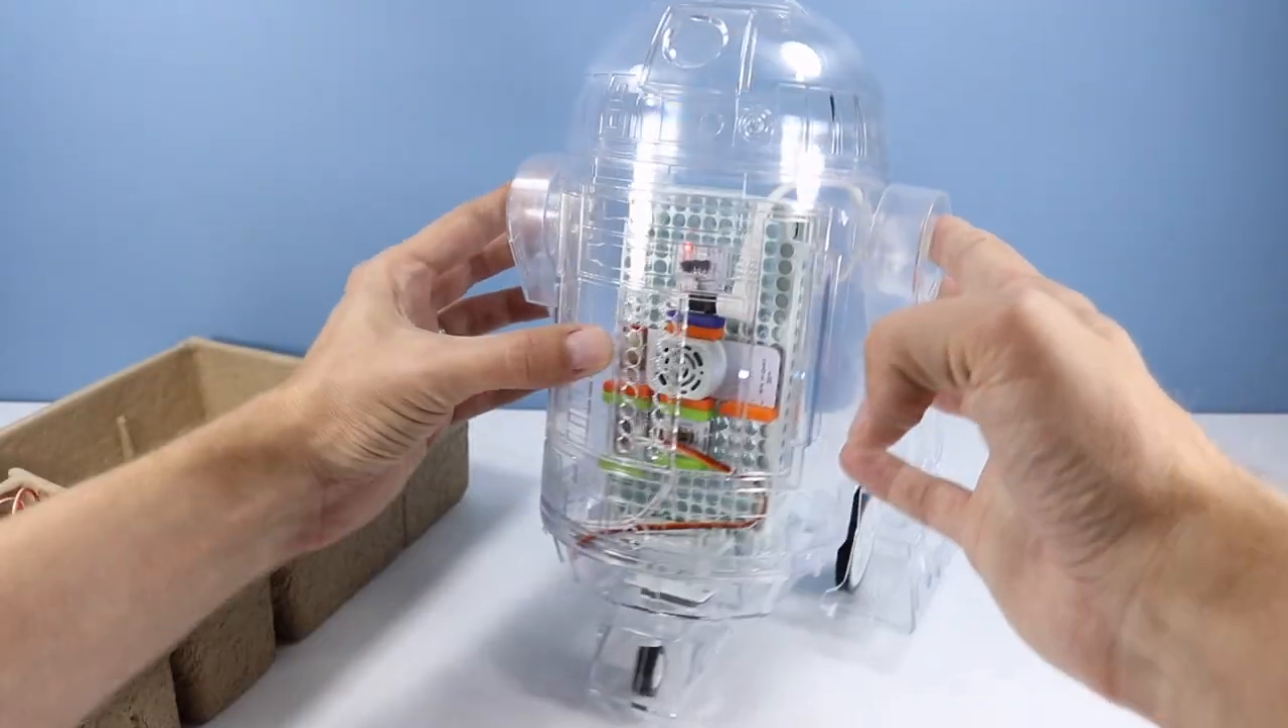And looks like we've constructed the main body of r2d2 here or any droid that you'd like to call it.